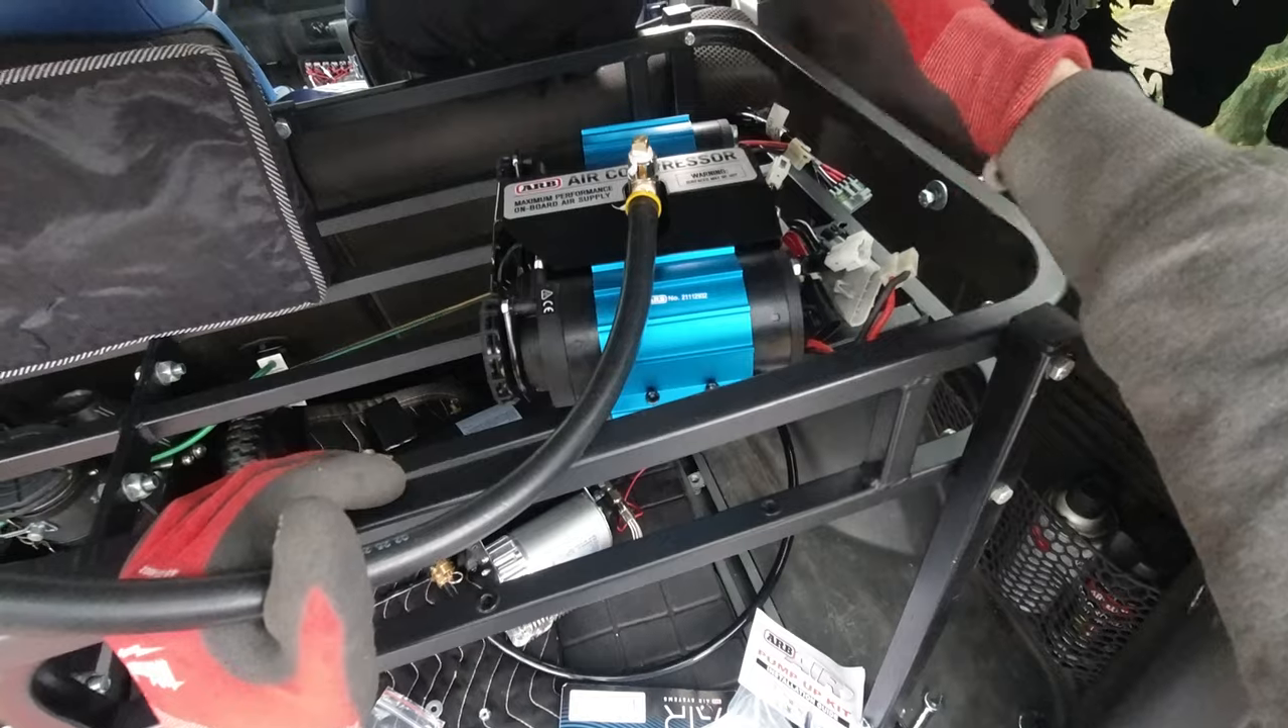So now we added the hose over here.